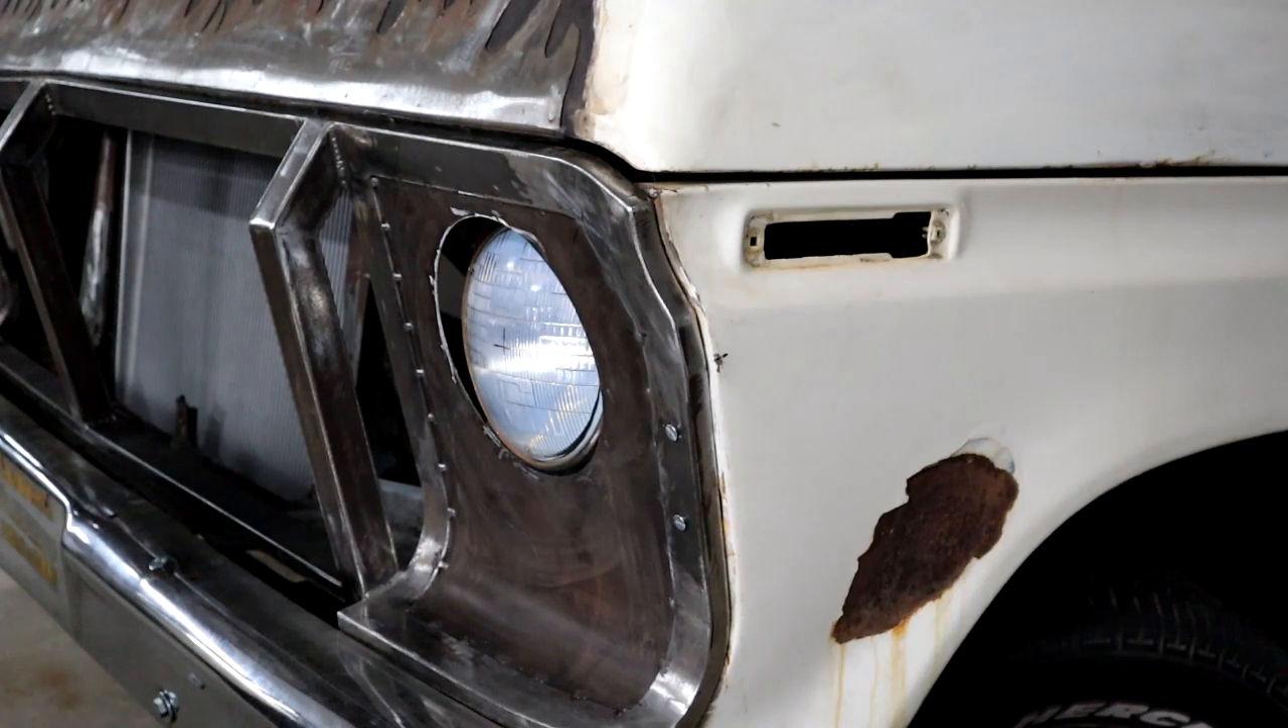Right, so I've opened up the hole some more, a little bit more, put the grill back onto the truck, put the headlight in place, and that's what we have.